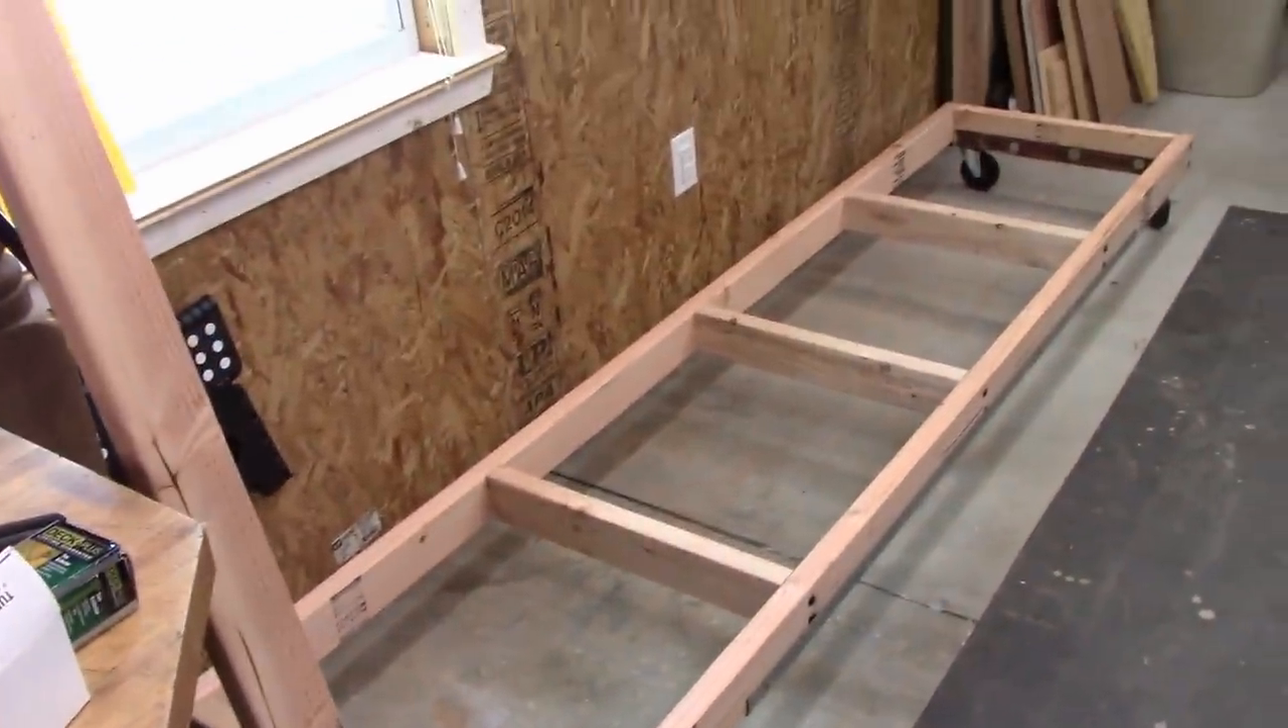Well I got the base built.